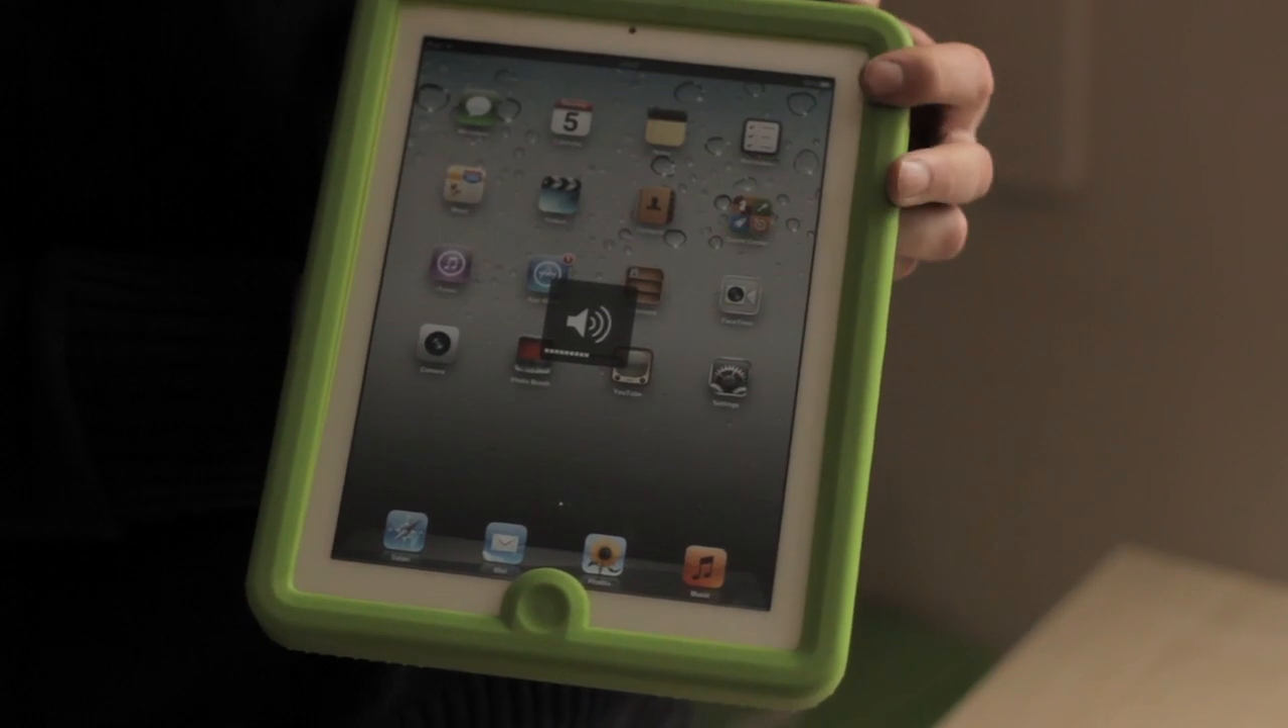Your iPad case is now fitted and ready for use.